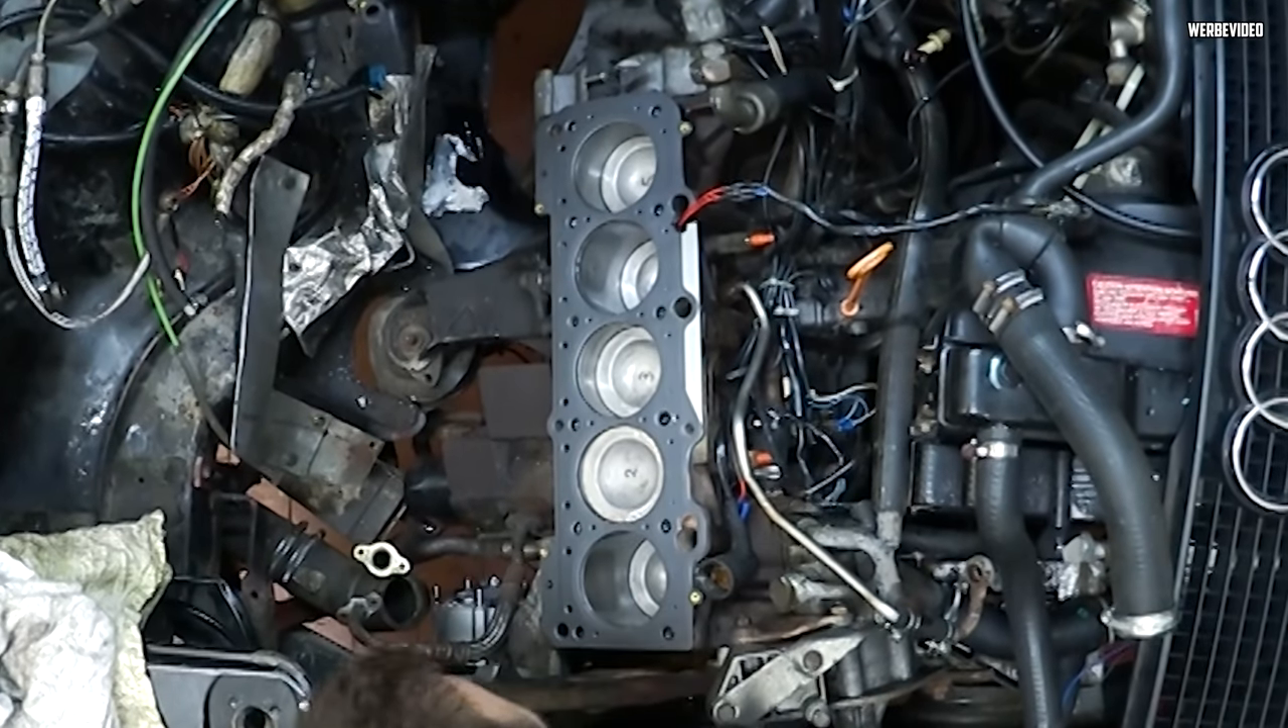Ja, unsere fünf Kolben sind drin.